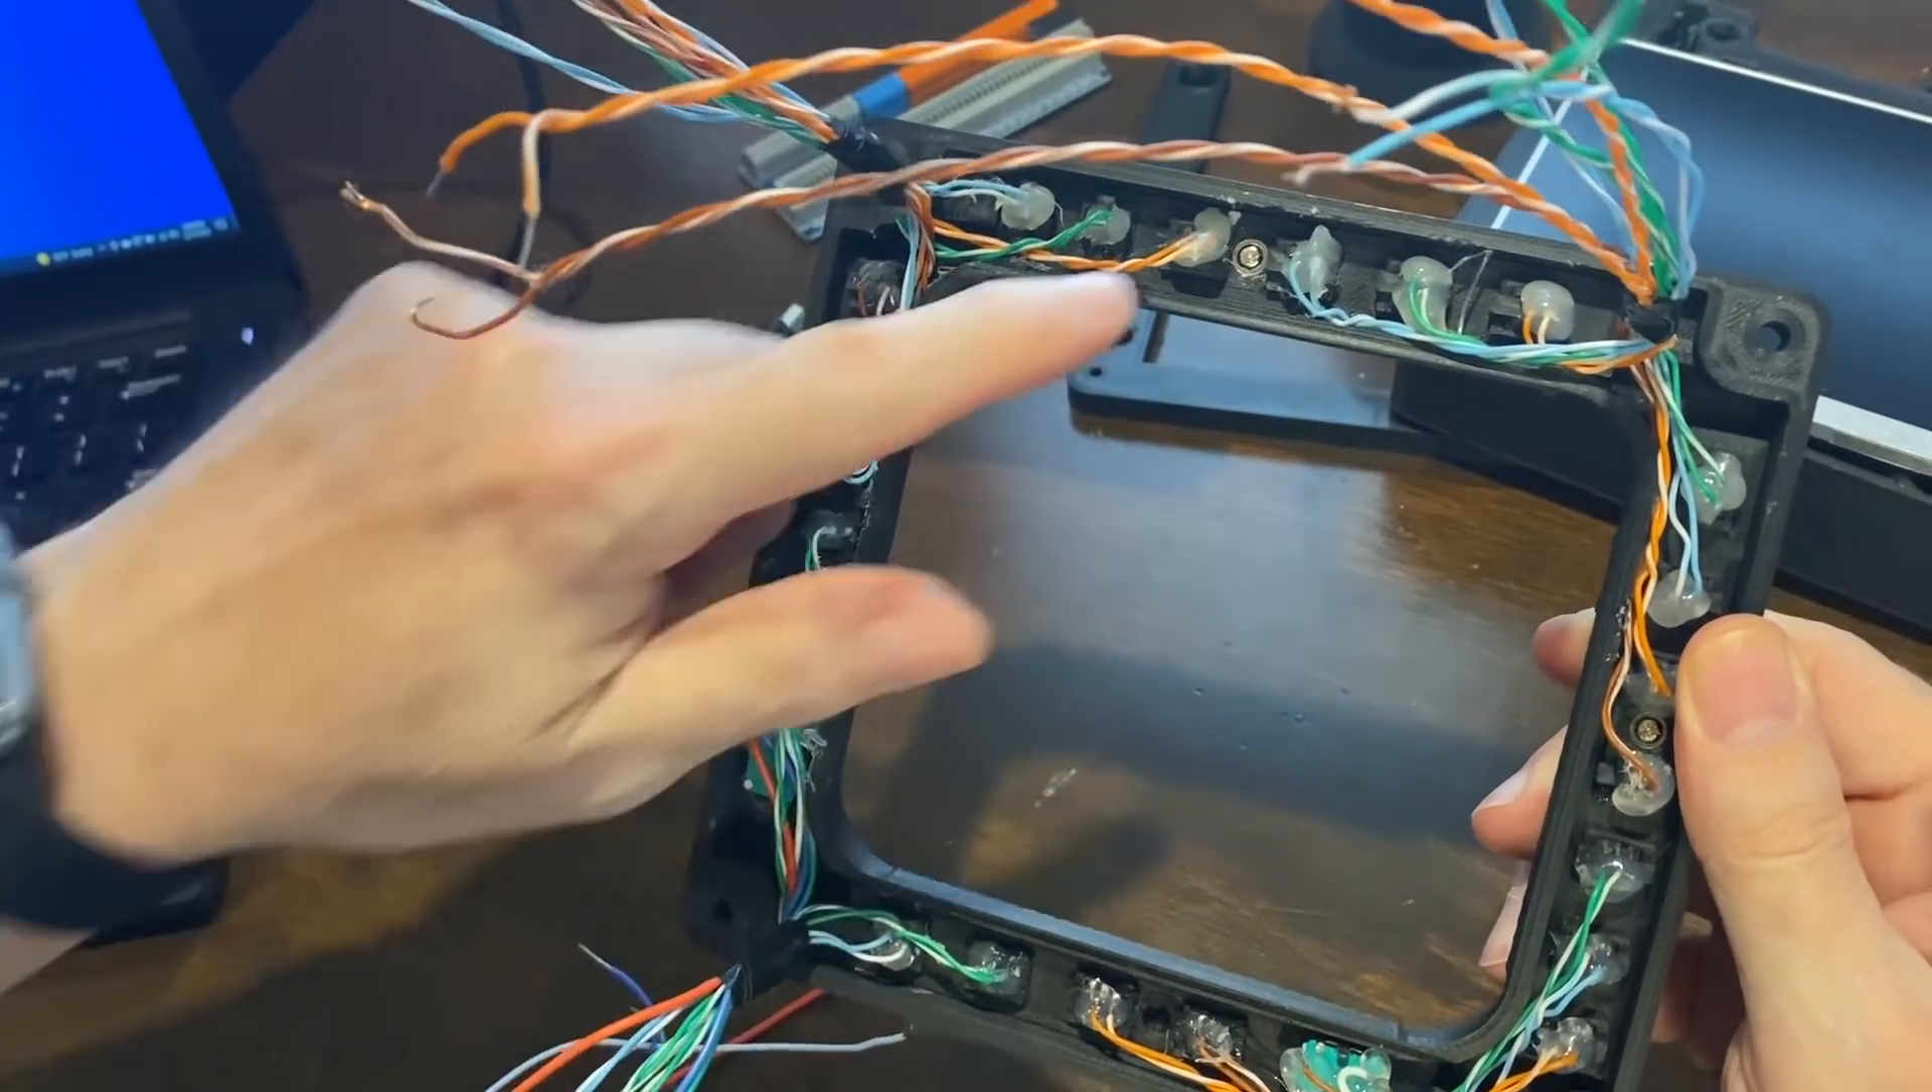Uh so went ahead and got all the wiring hooked up here.